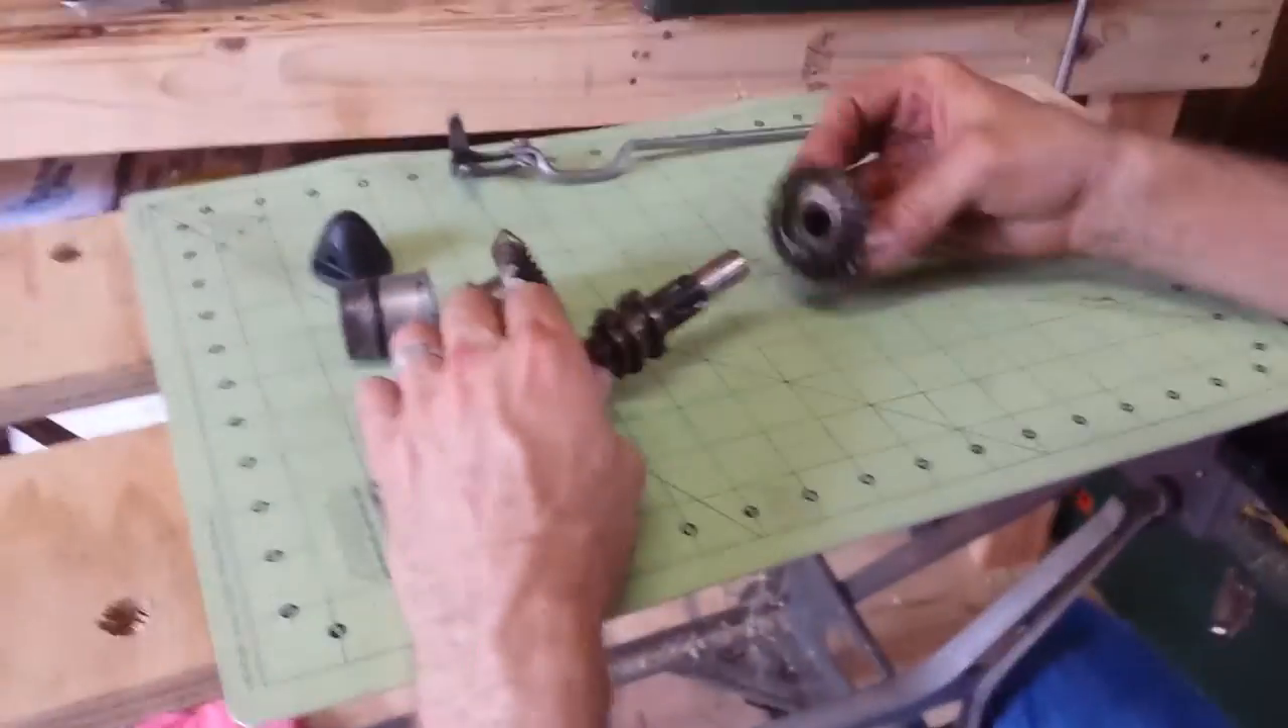I've just disassembled the whole prop shaft.